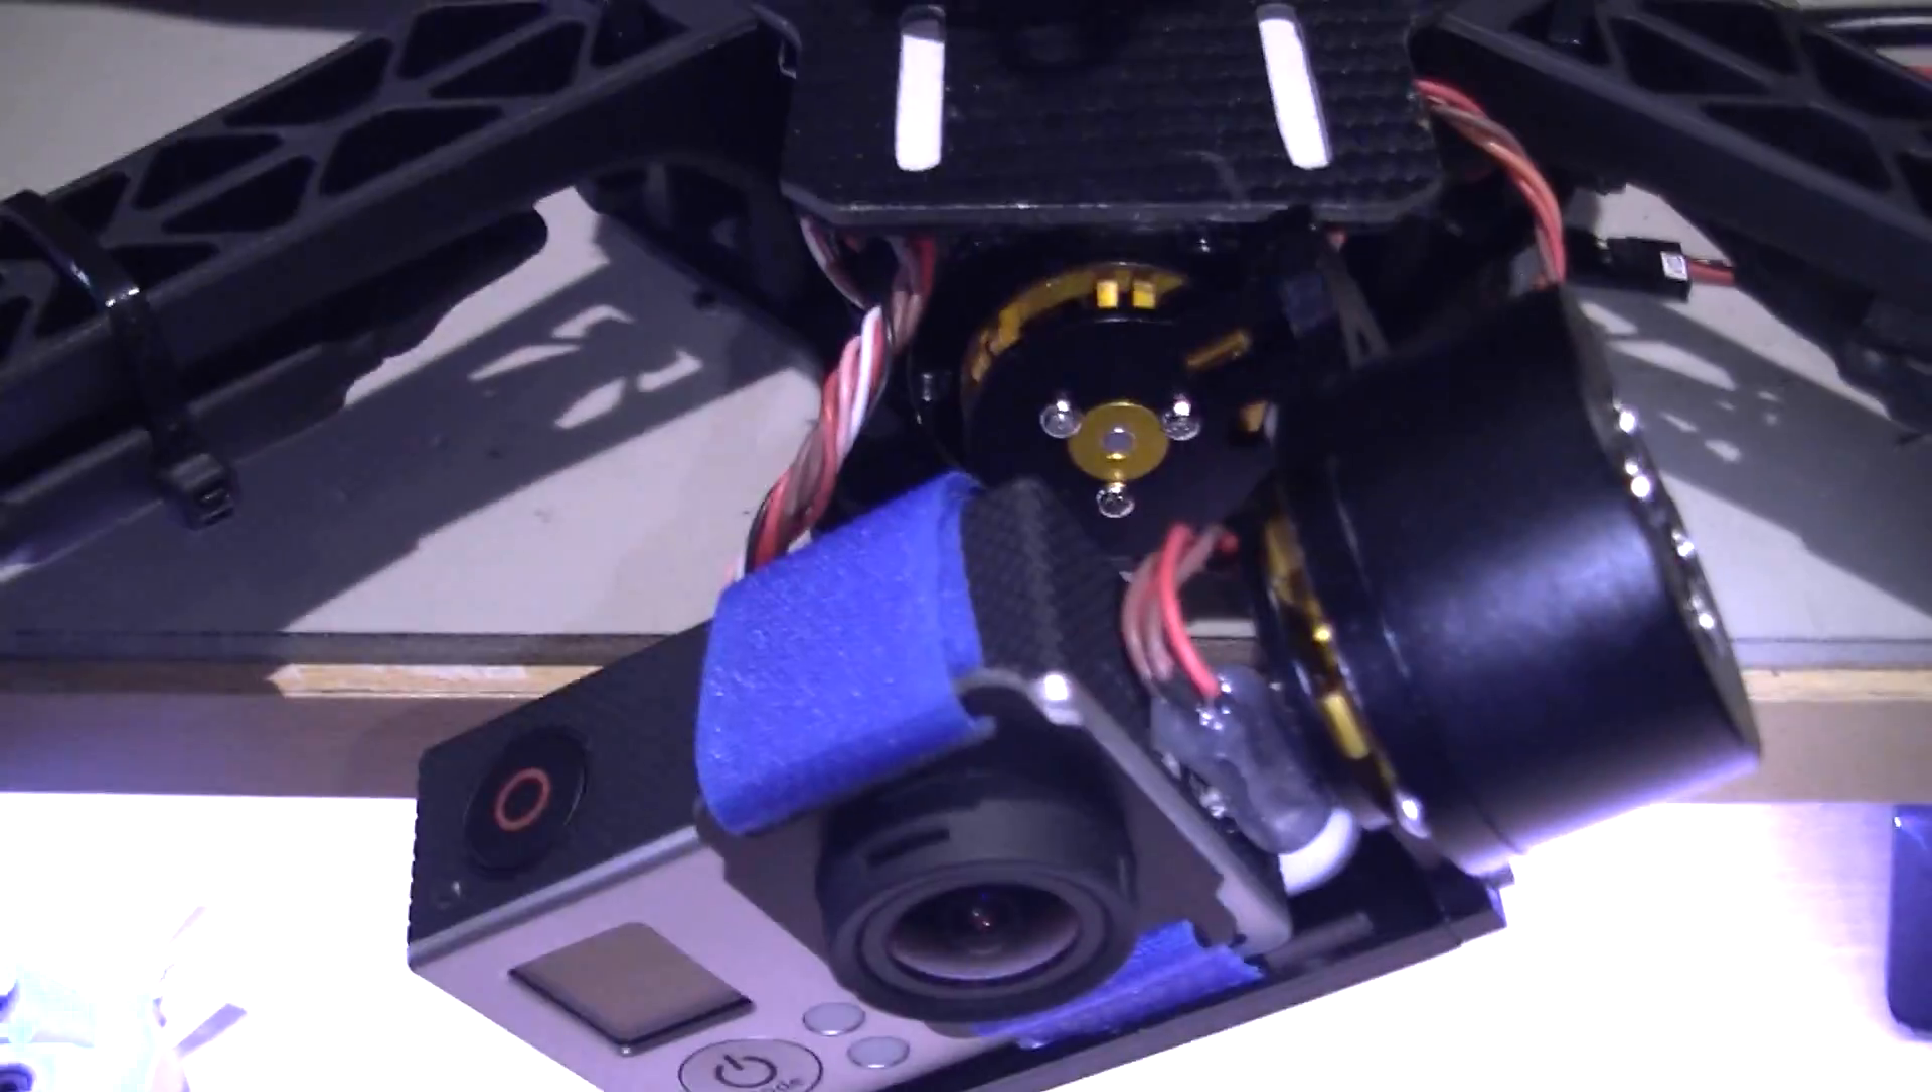I've got the gimbal in and on.